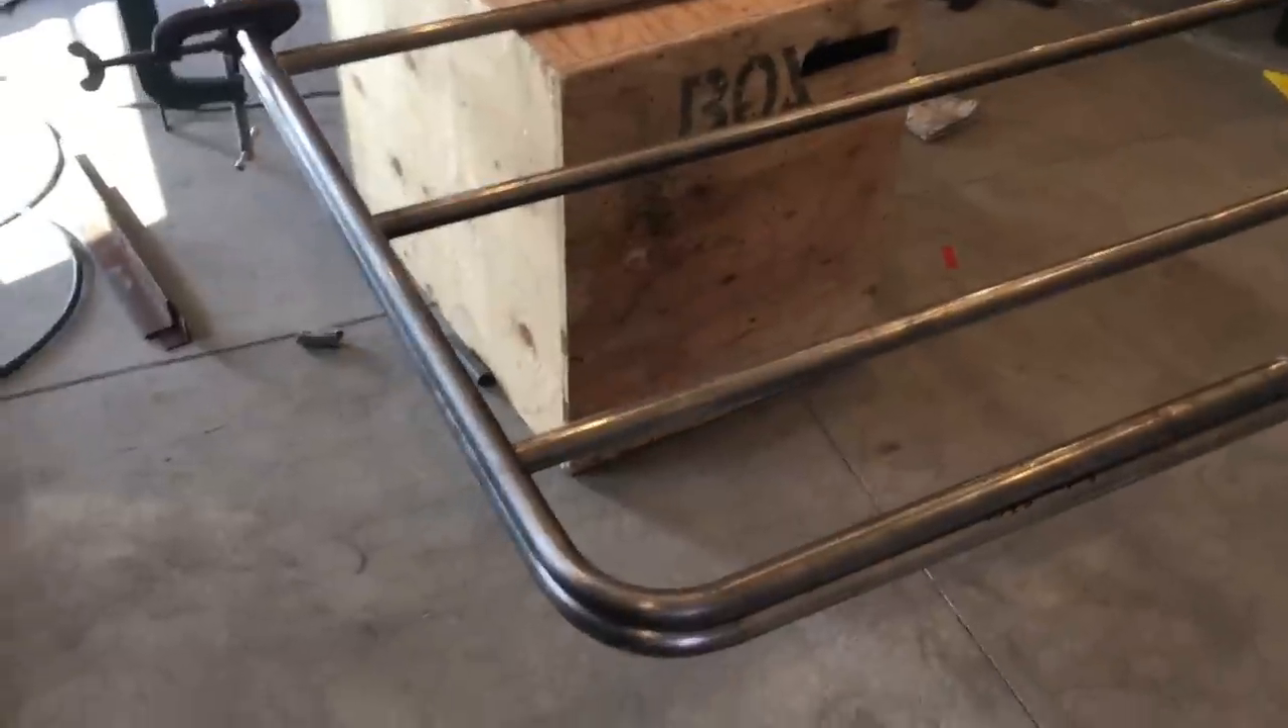I've been using flux core to do some tacking and now you can see got the top hoop it's just sitting flush on top of the bottom hoop but I've tacked on to the bottom hoop about every one foot.